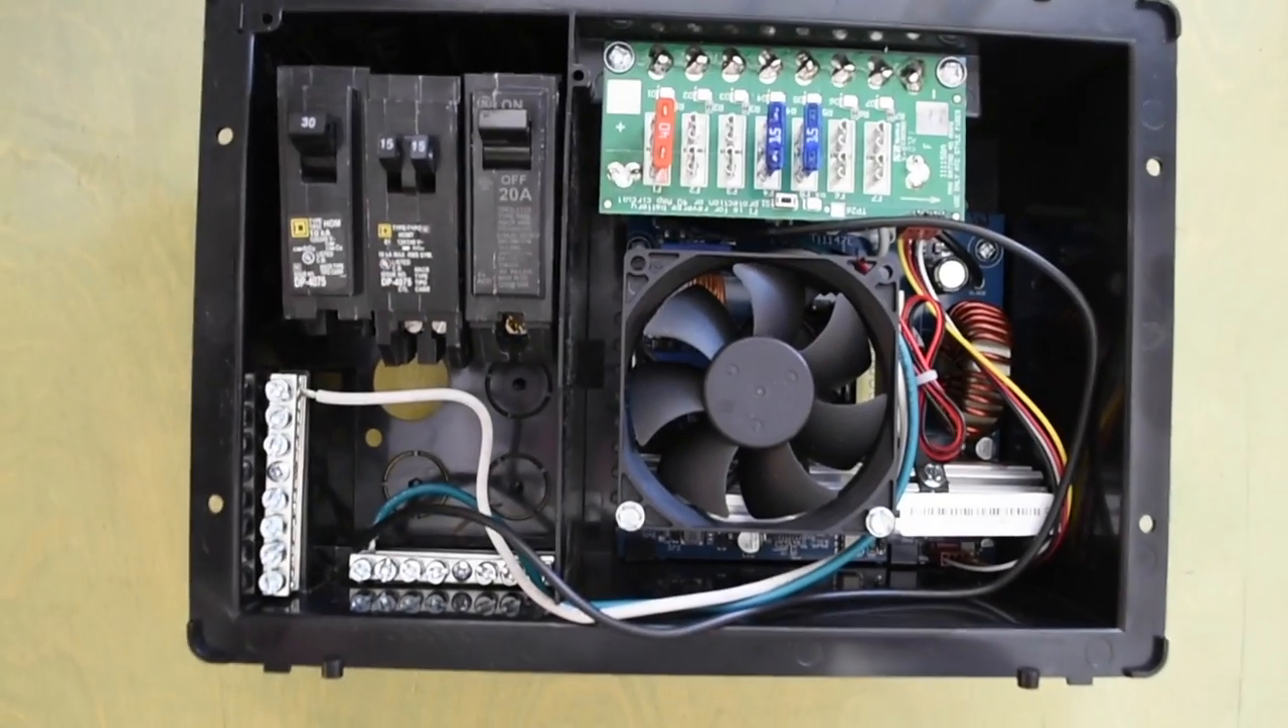With the cover off, I've laid out the circuit breakers already for the 120. On the left is the shore power. That's the 30 amp.